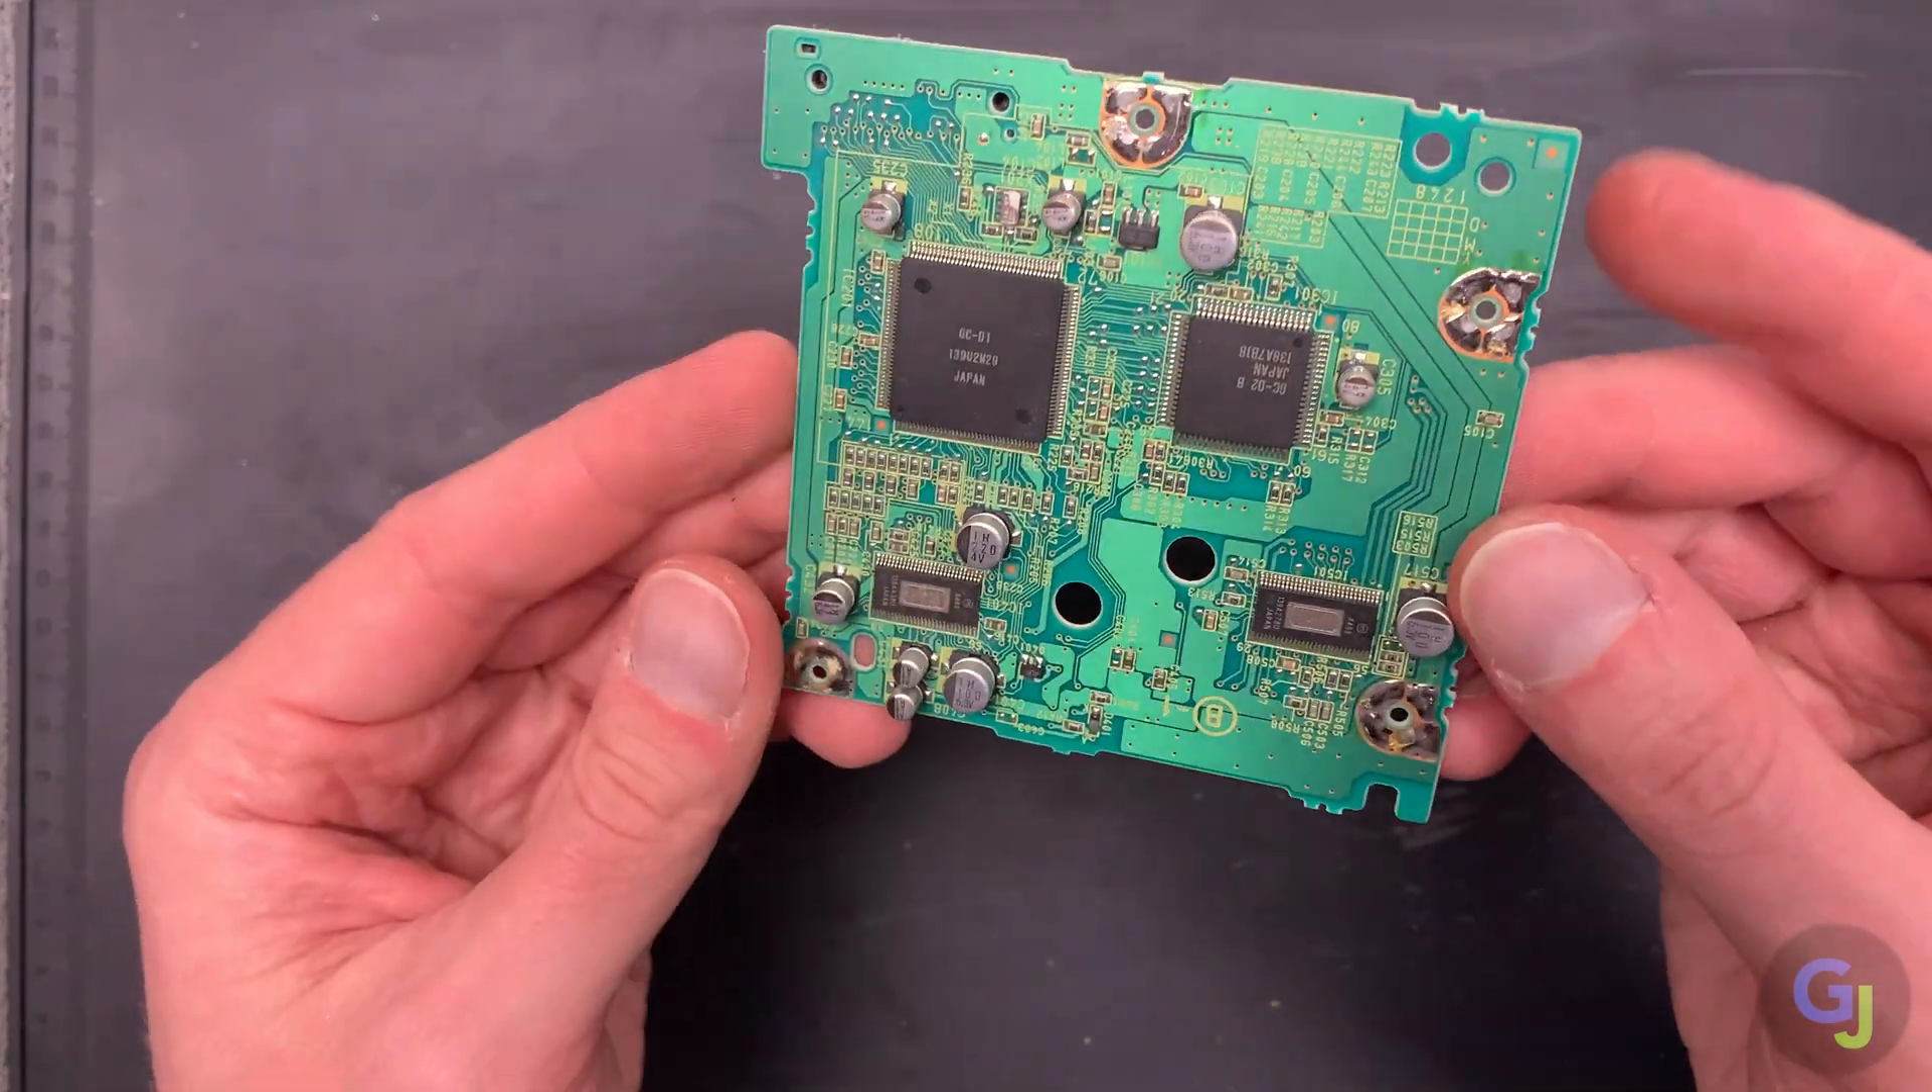But congrats you finally have the circuit board out.